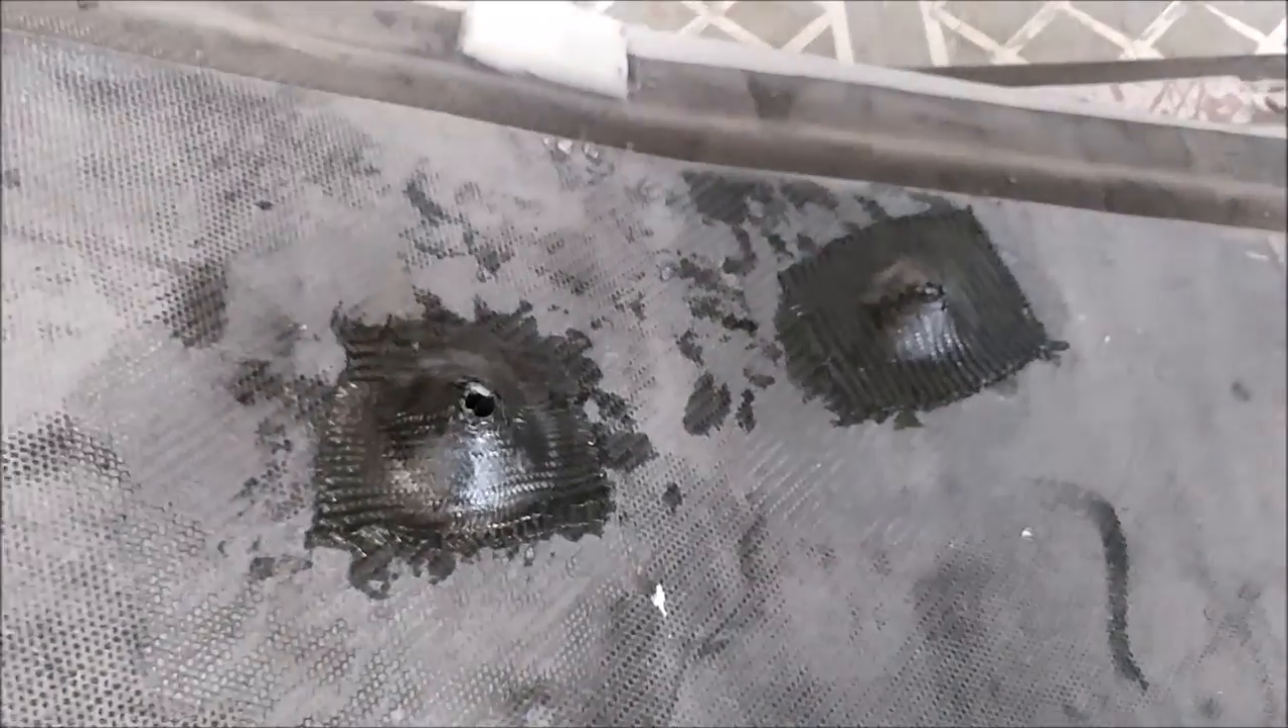These are those bushings on the mainspar now they've had some carbon fiber sort of put over them to bond them nicely into place so they'll never move.